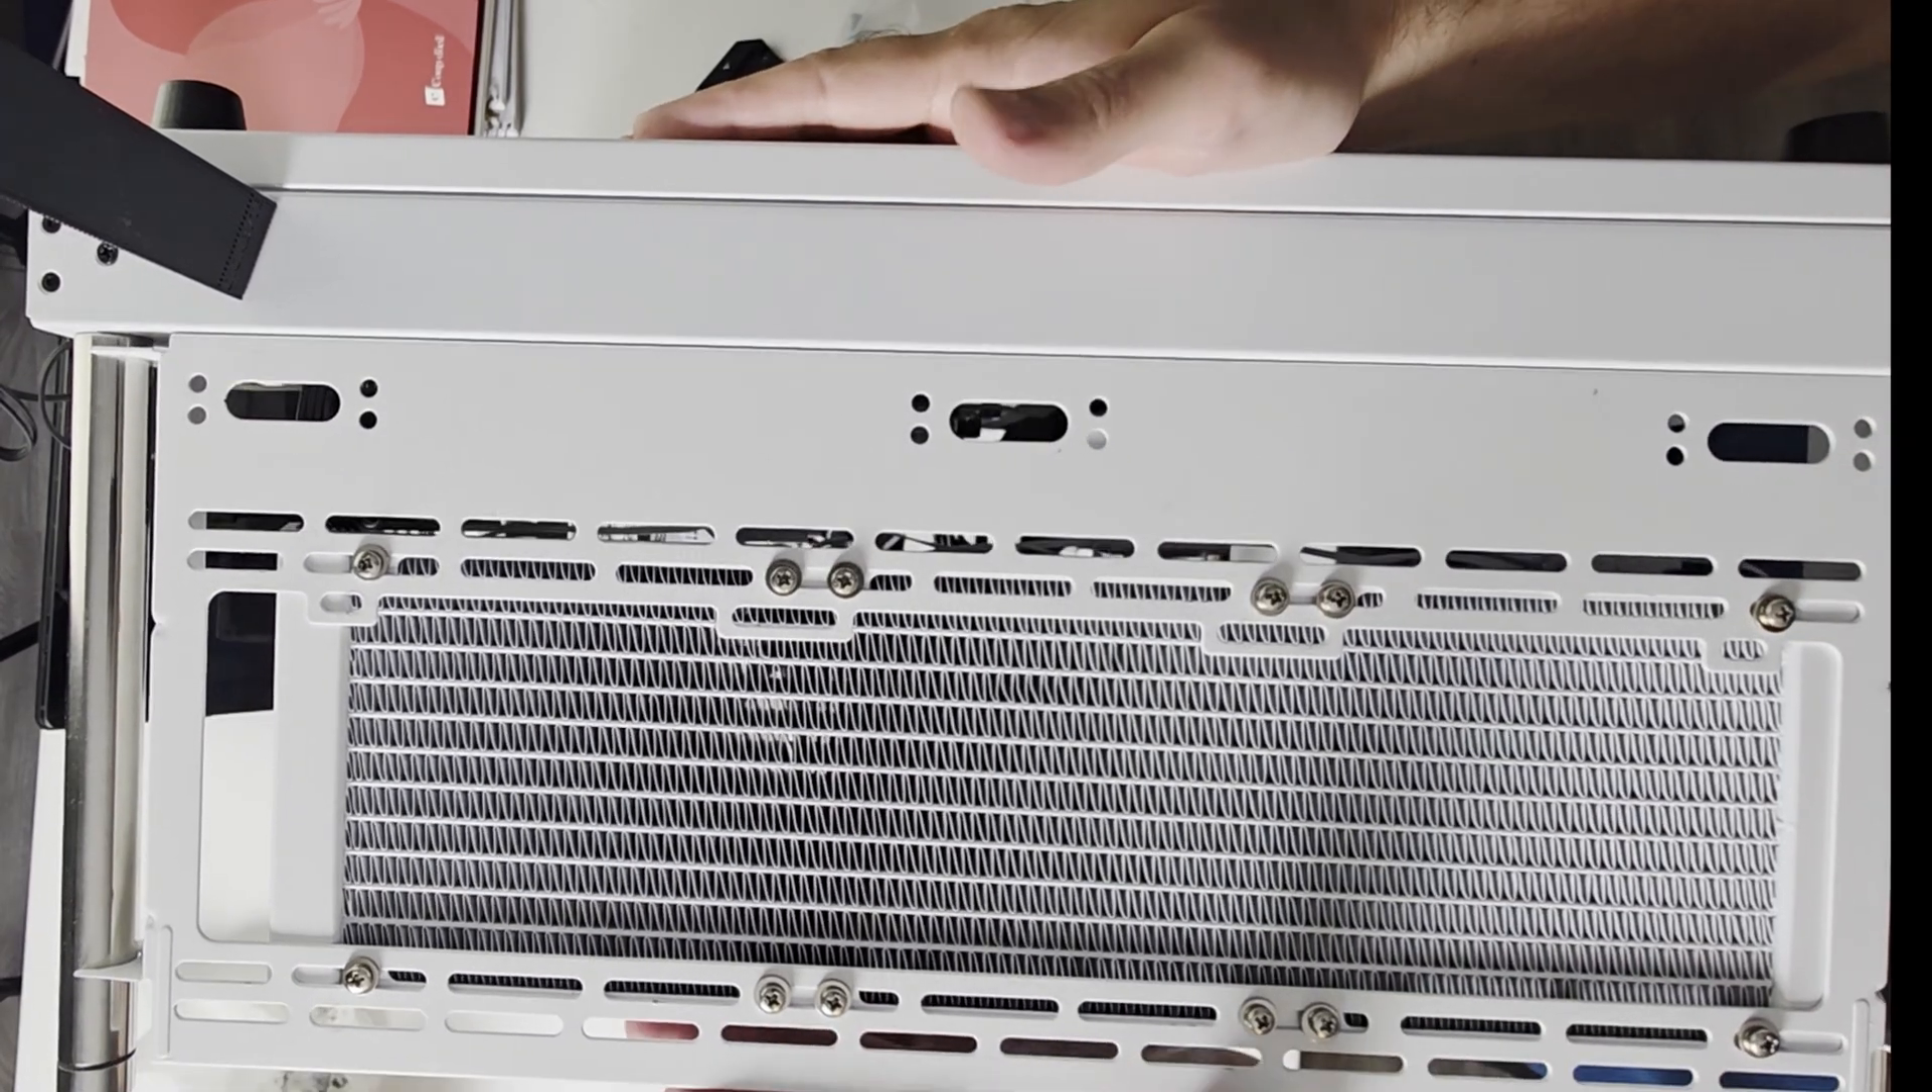Now we have all the screws in everything's lined up.